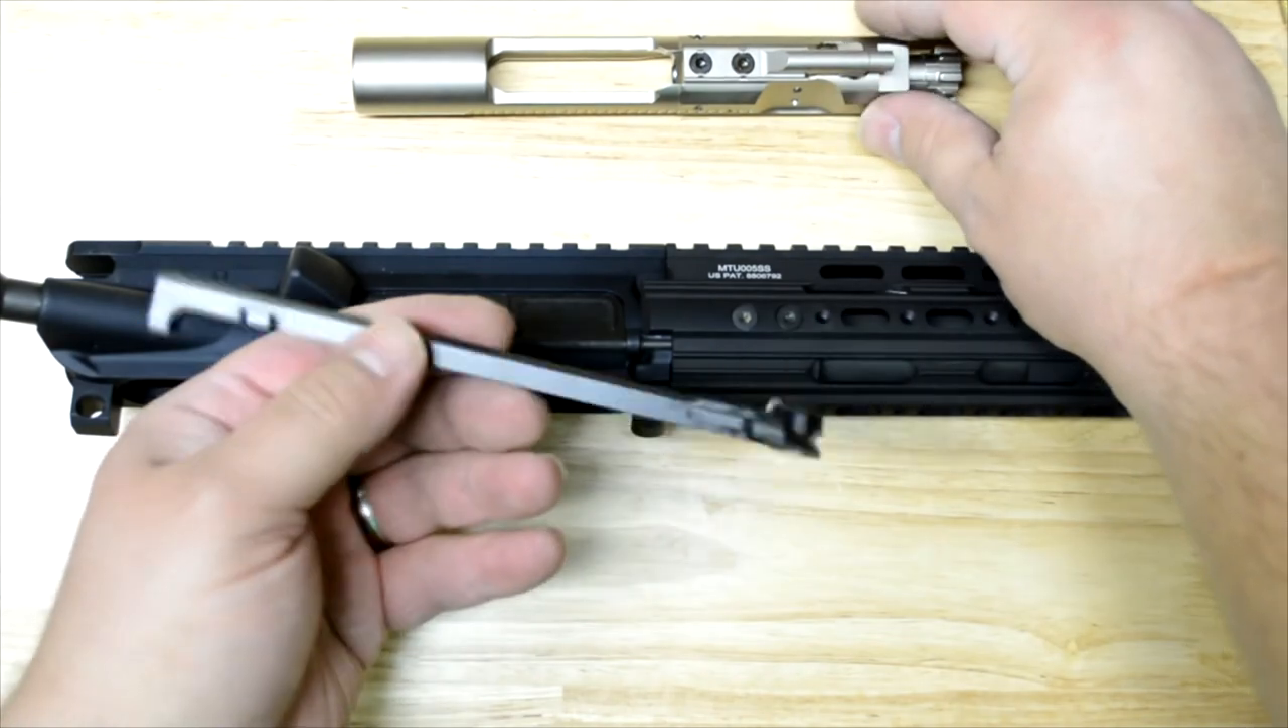So, um, all that we got left is just the, uh, charging handle and the bolt carrier group.